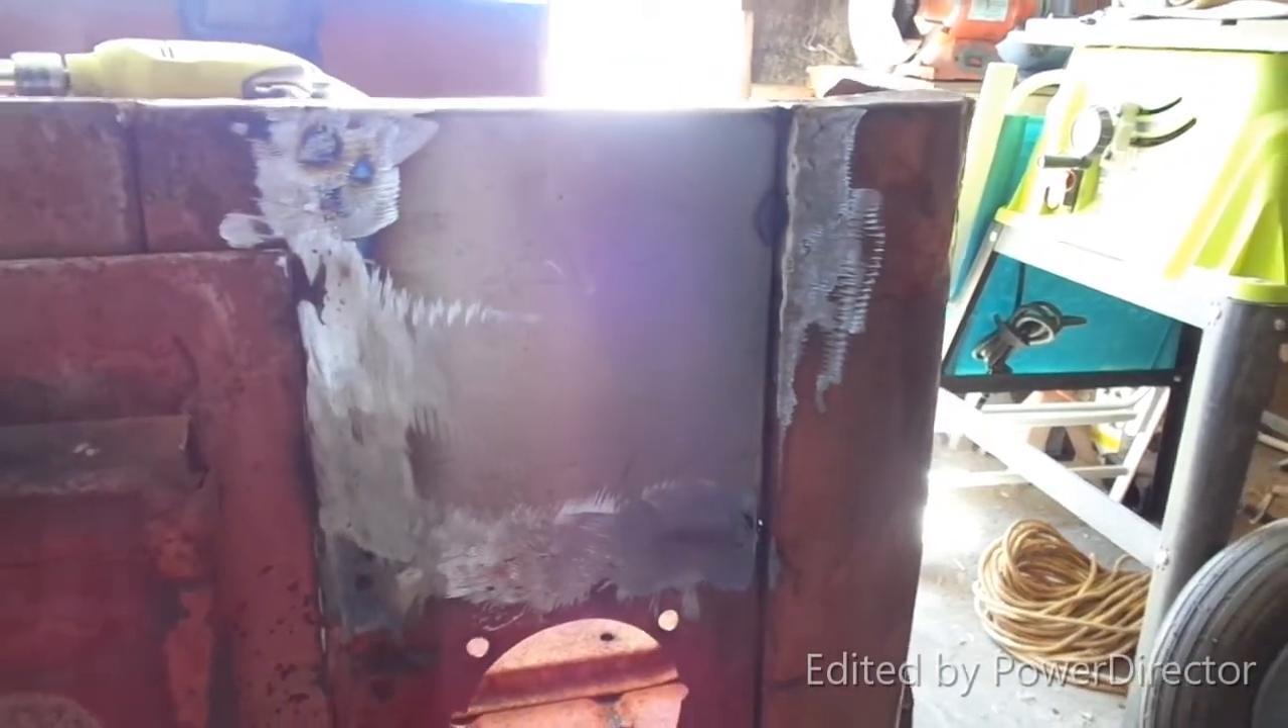There is the new piece welded in.